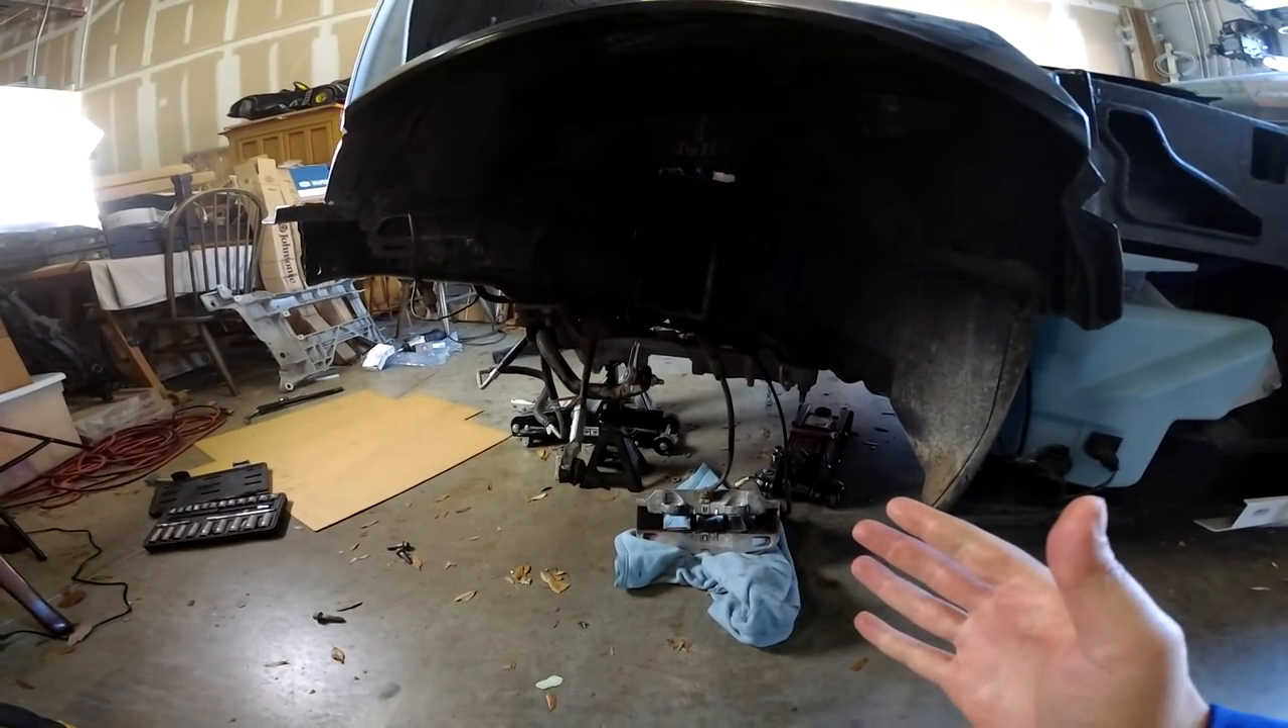All right so at this point we've removed the entire front corner suspension from the corvette.